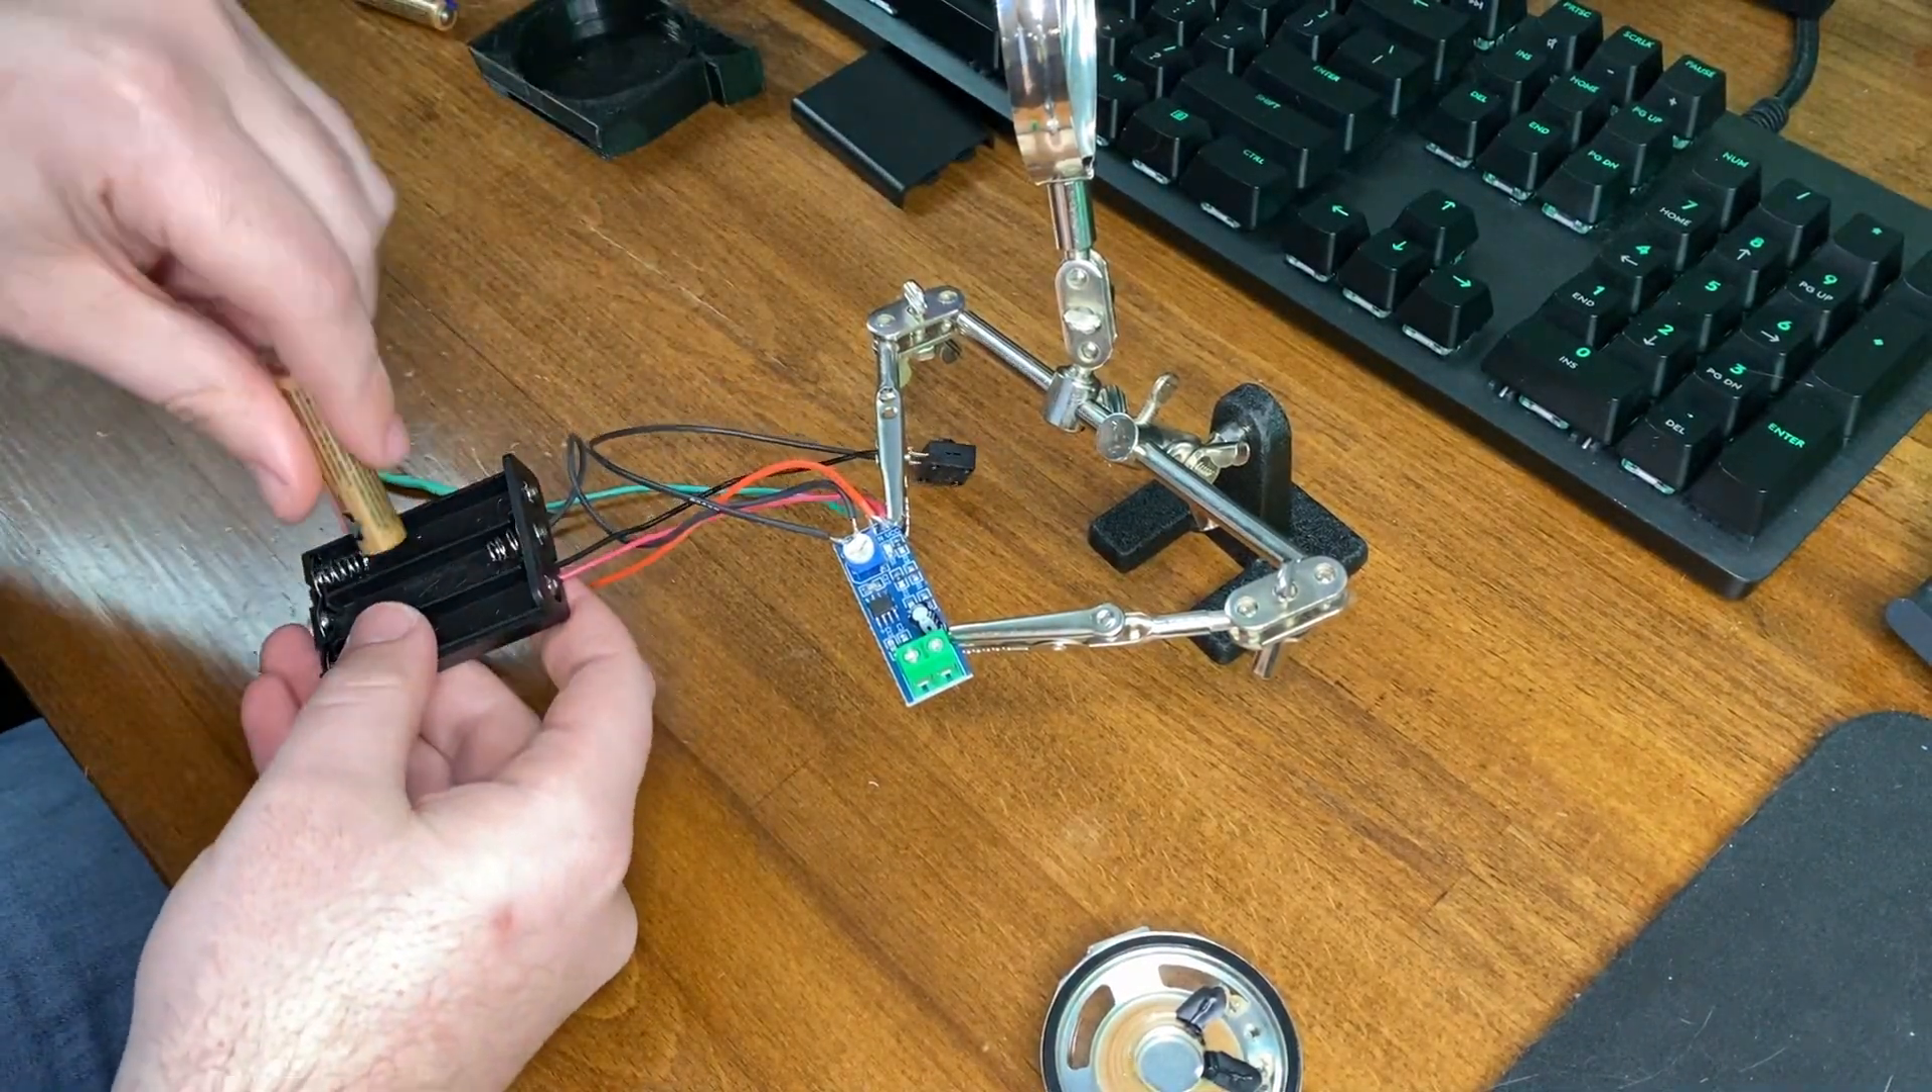Now, I don't have the speaker plugged in.